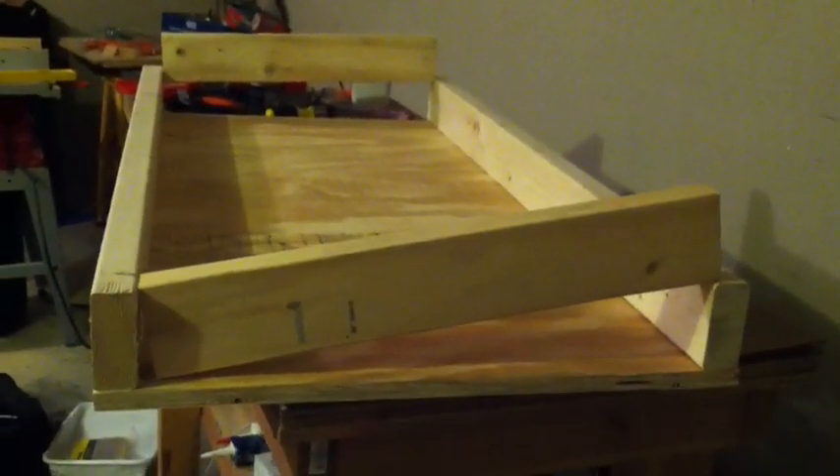Now my cross piece is just a hair too big.